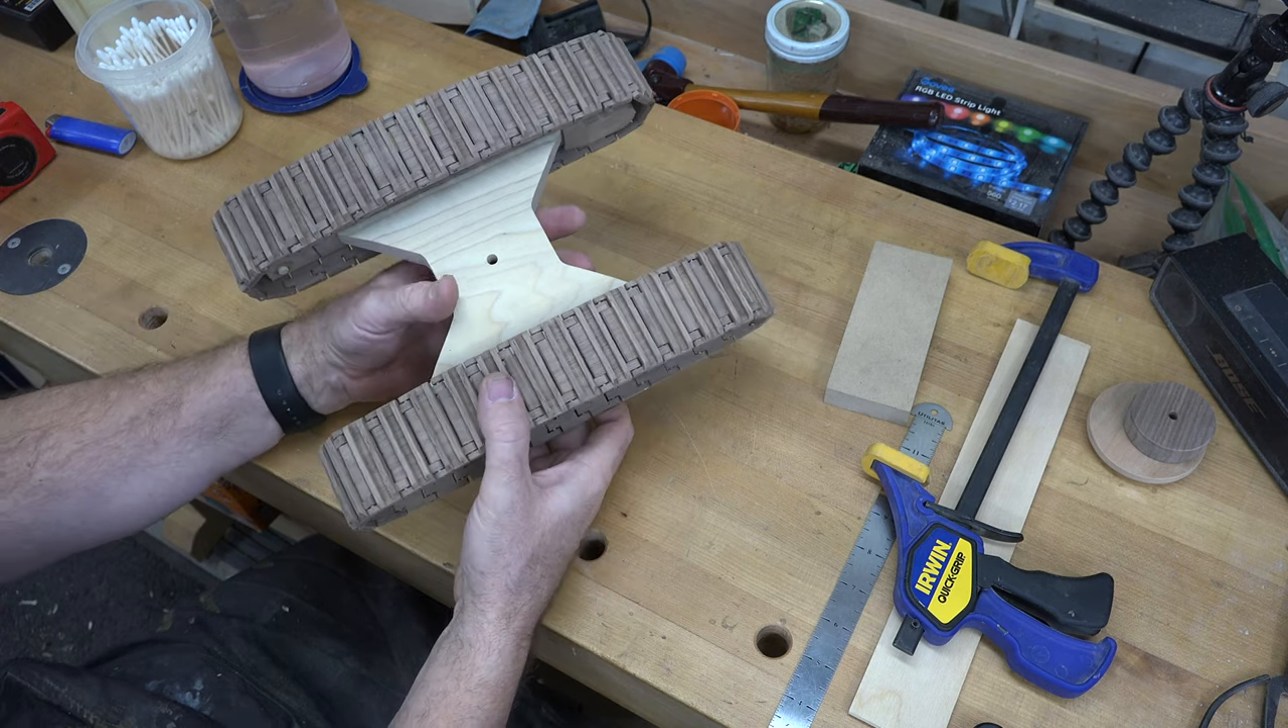So we'll just place them over top and then place a pin to join it together and that is our tracks completed.